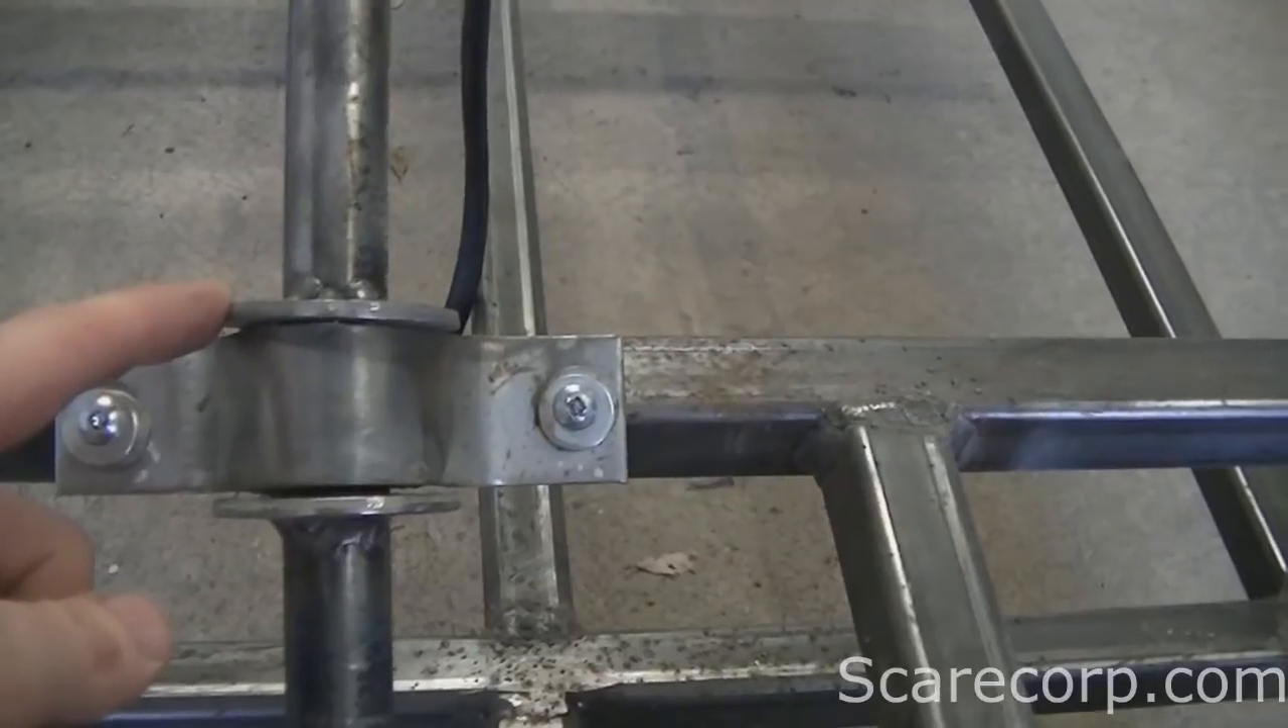And what I did is I have this kind of like a u-bracket here so I bolted that down that kept it from coming out.